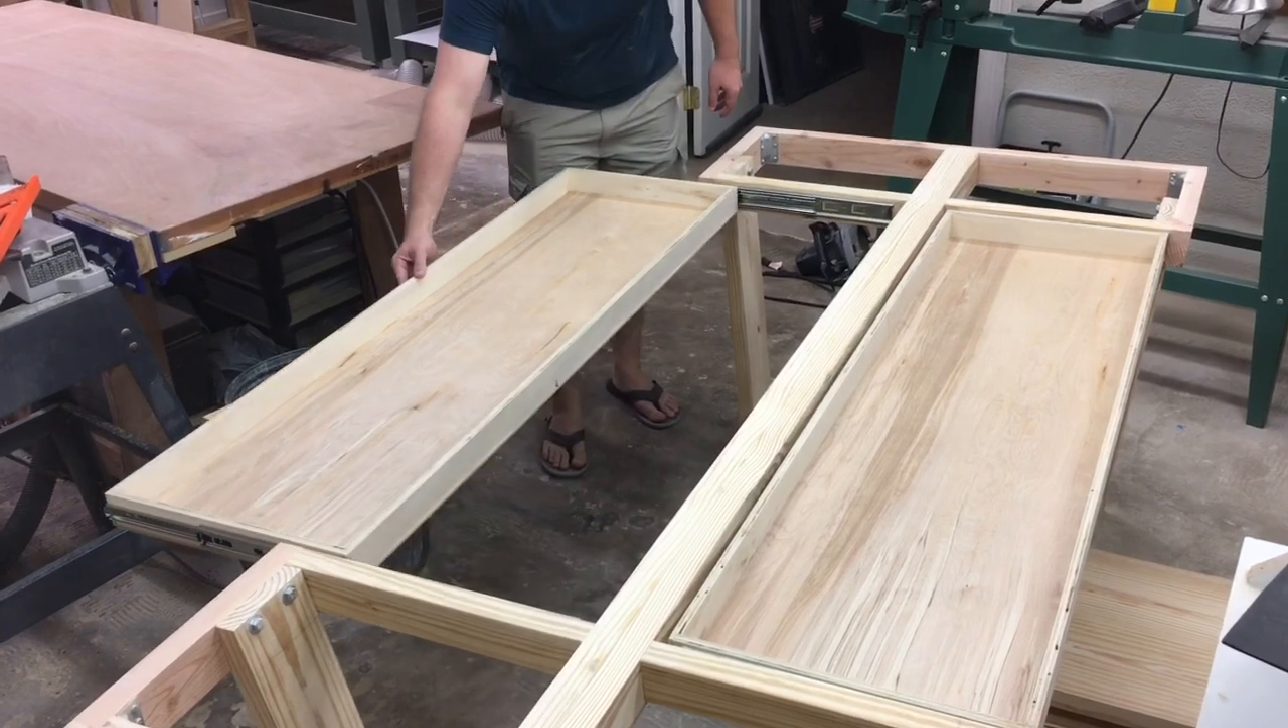The drawers are in place and they work perfectly.